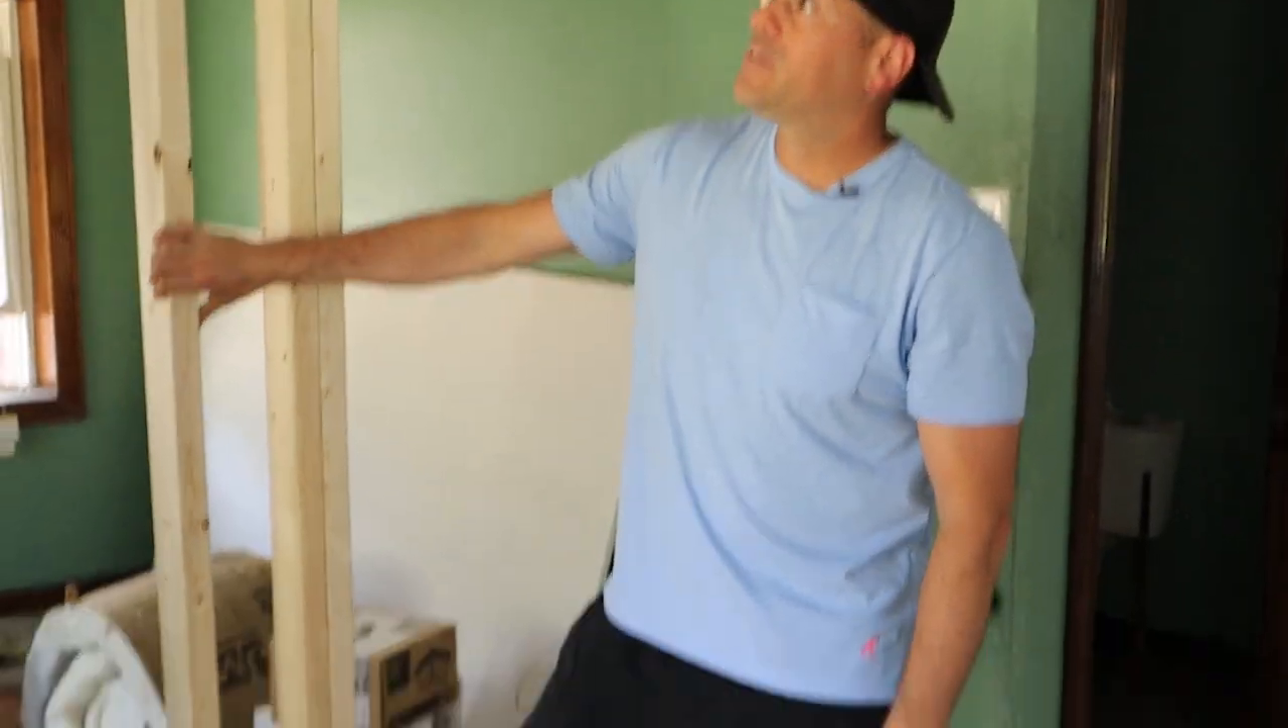It still only has one bath, but we added this wall right here, which obviously is just studded out with two-by-fours right now.